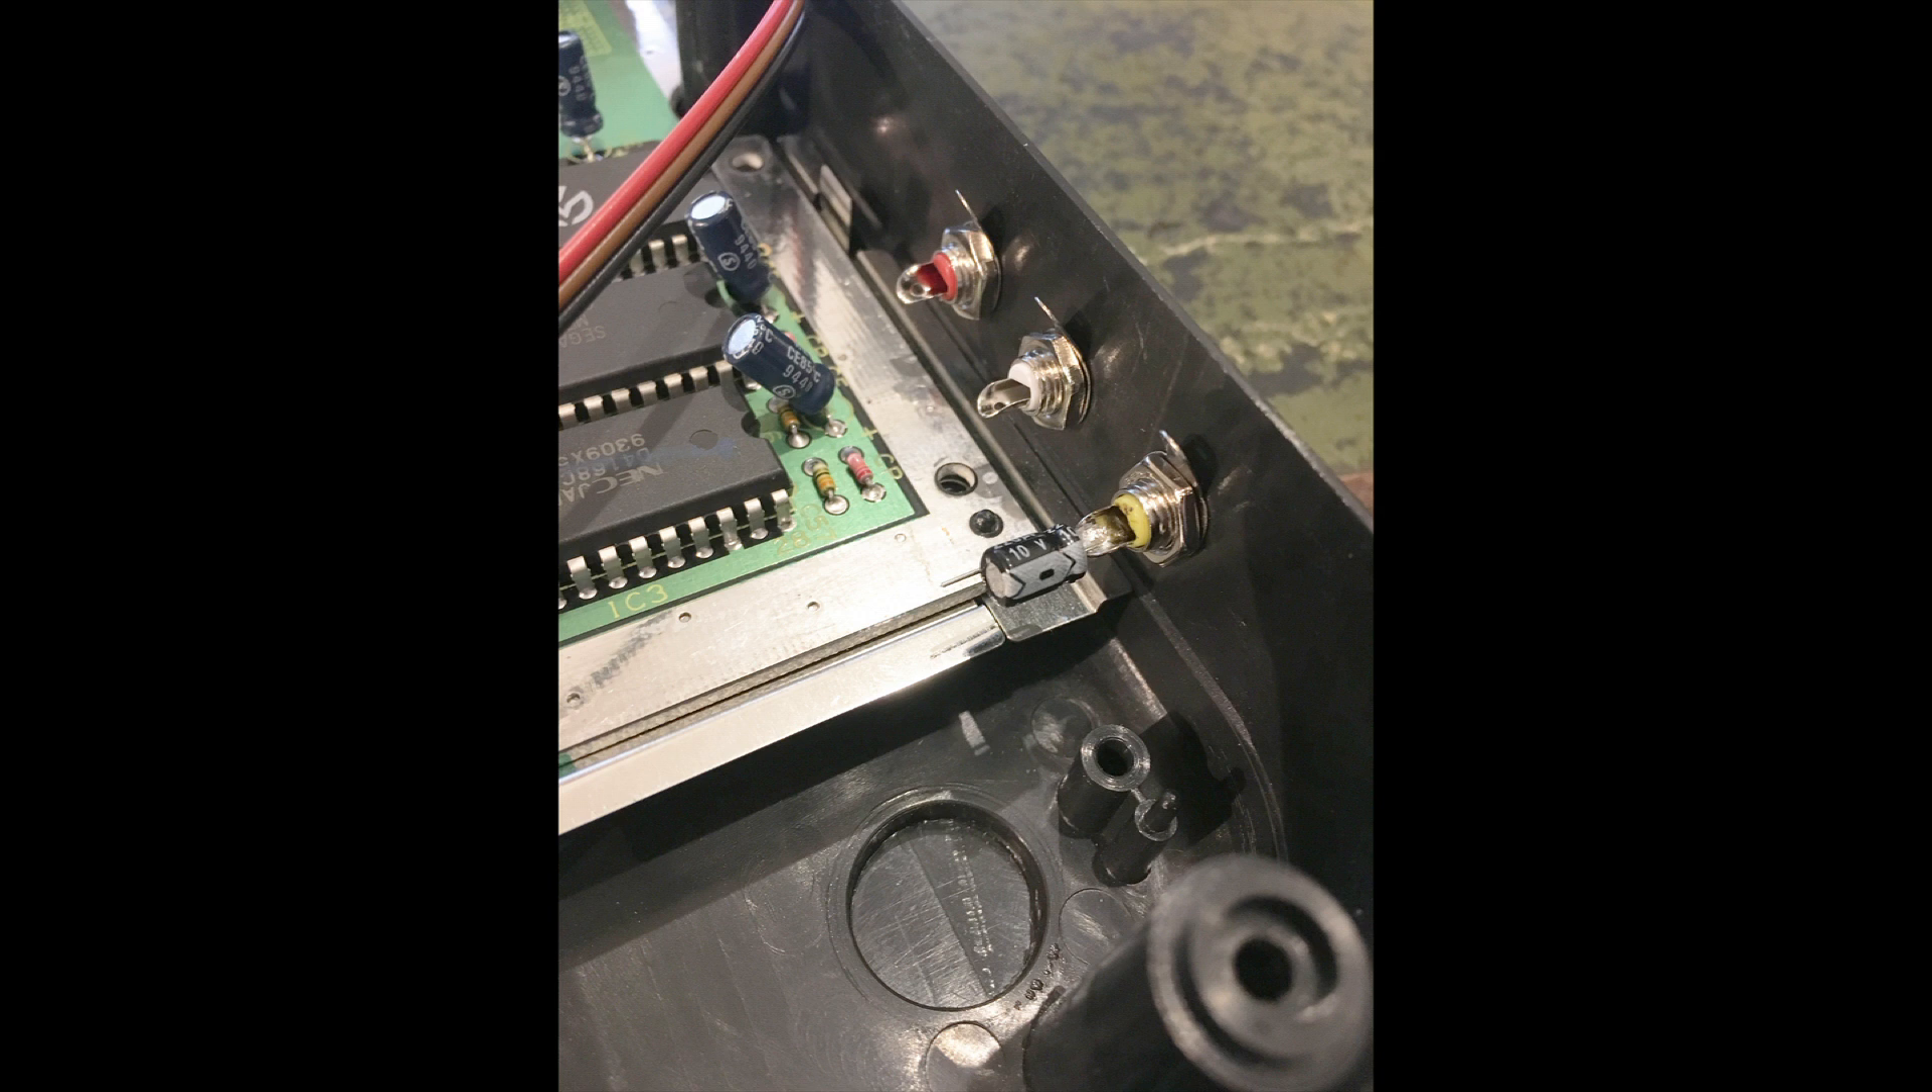Here you can see the capacitor soldered to the yellow video plug.